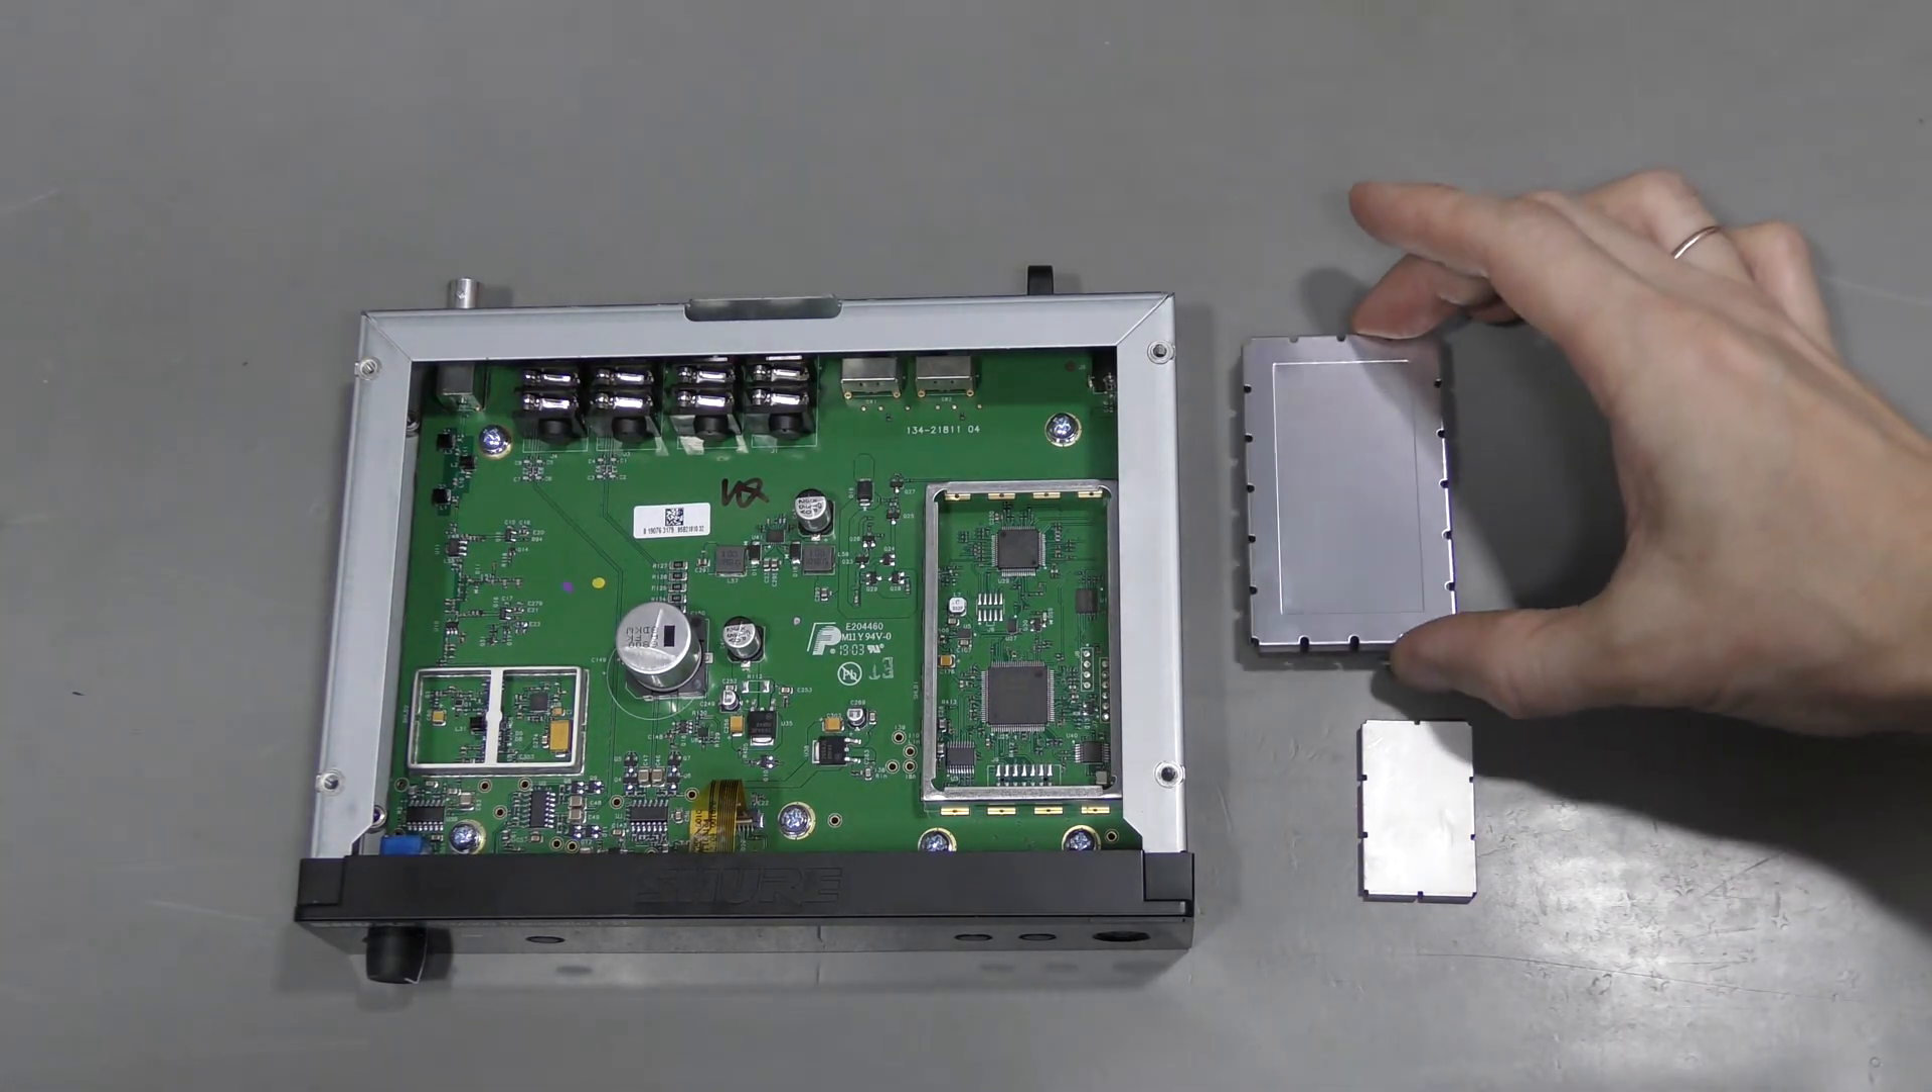I took the covers off because it was easy.